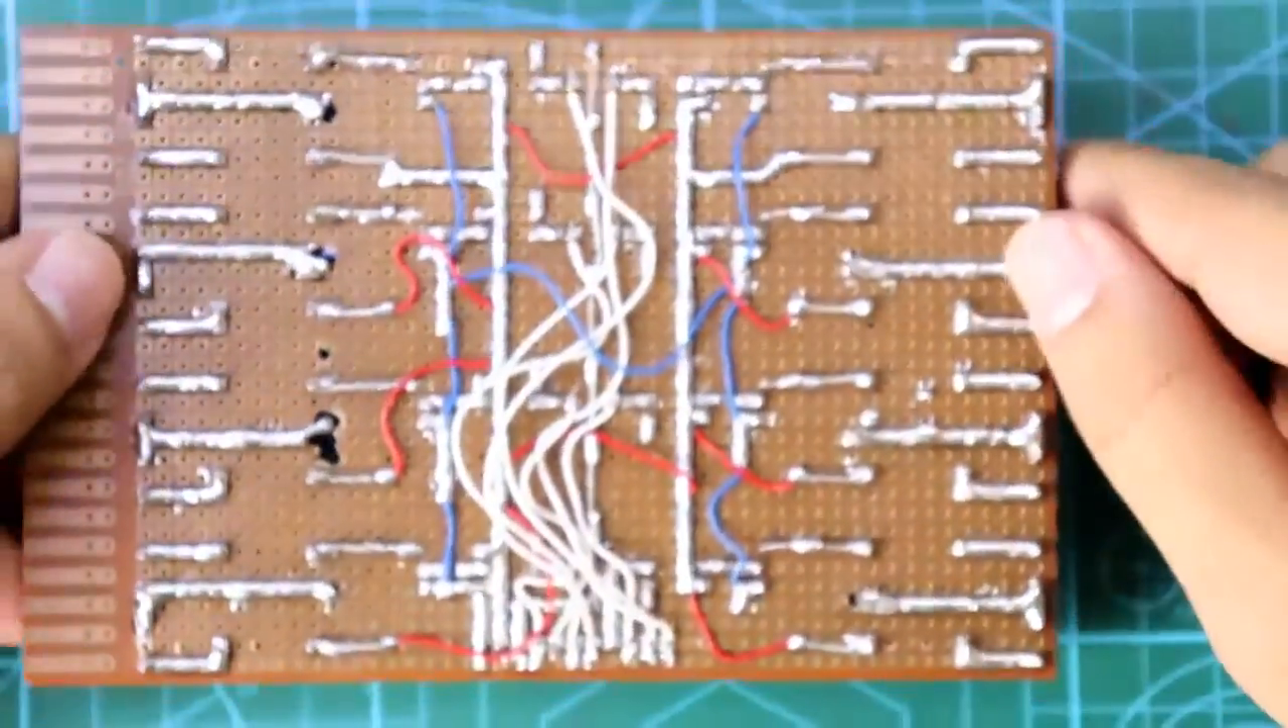I have completed all the soldering and you can see it.